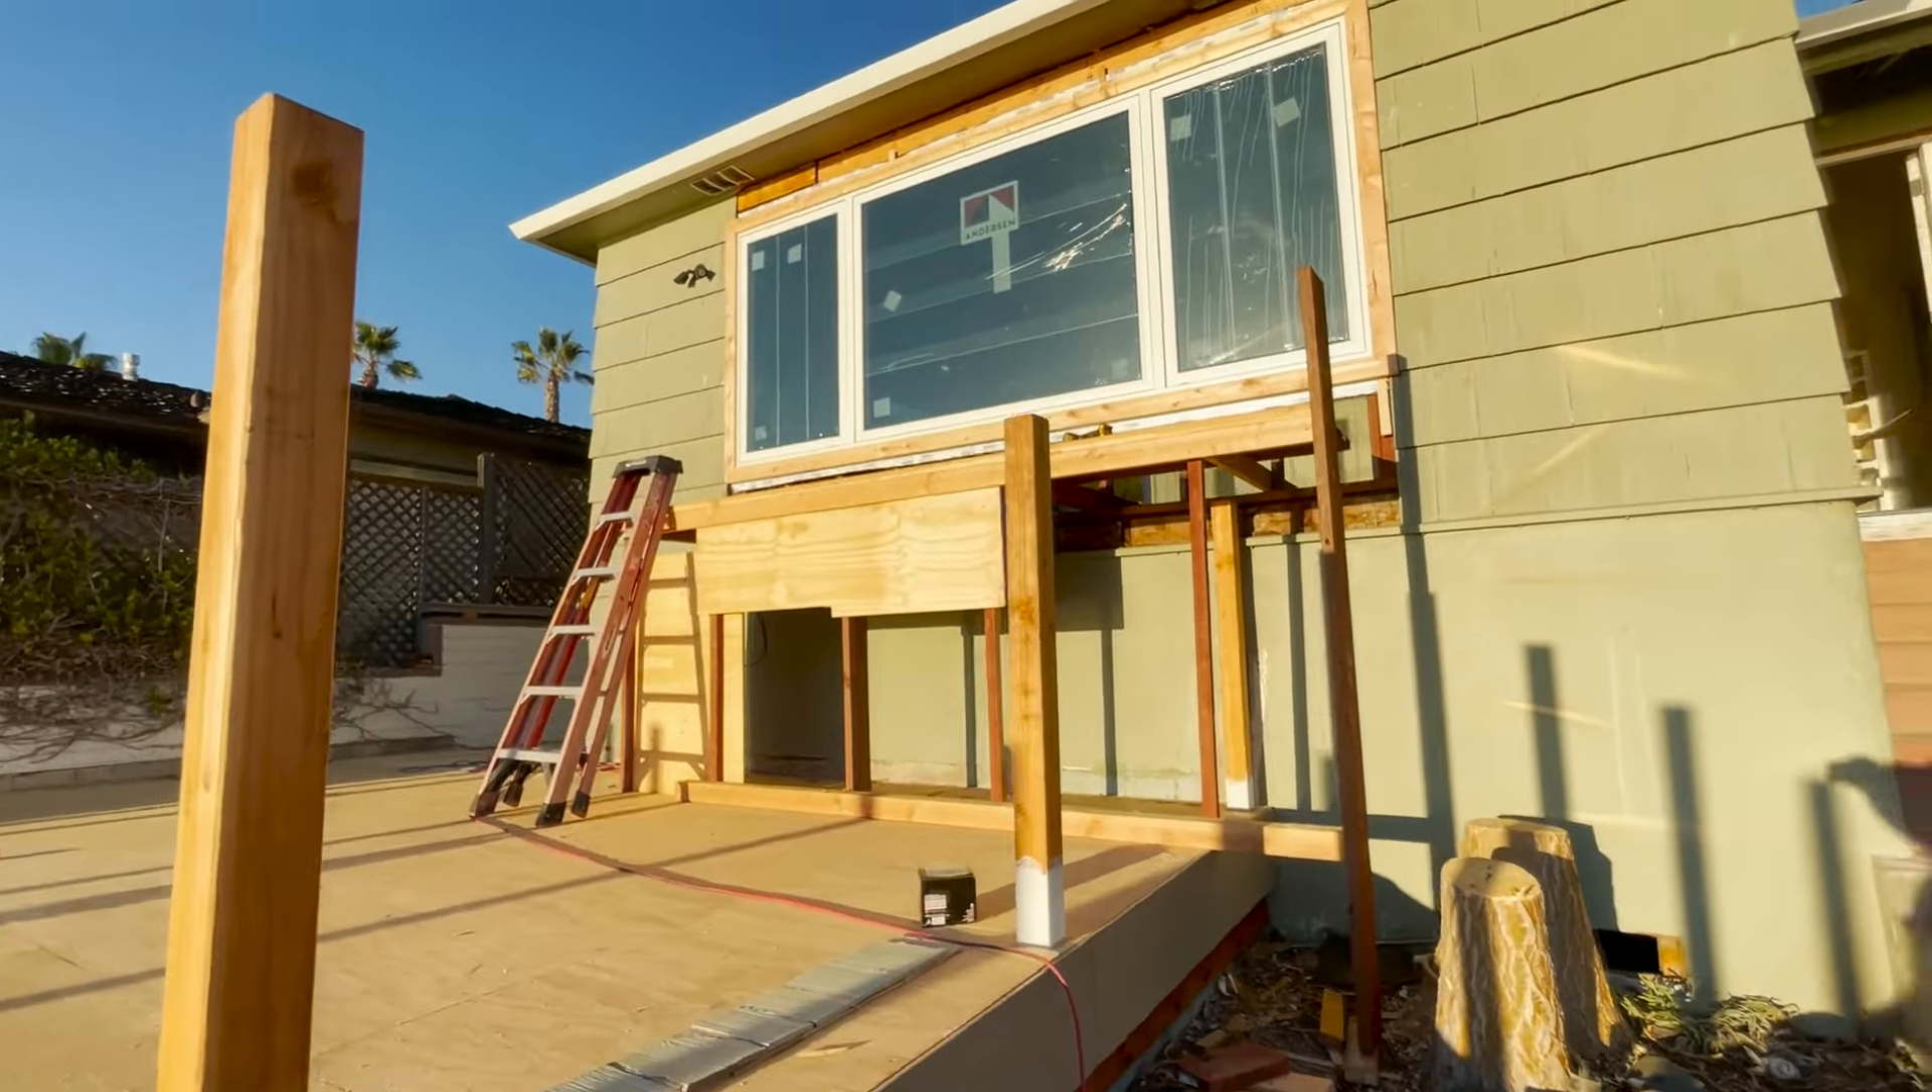I just installed the two by four trim around the window.